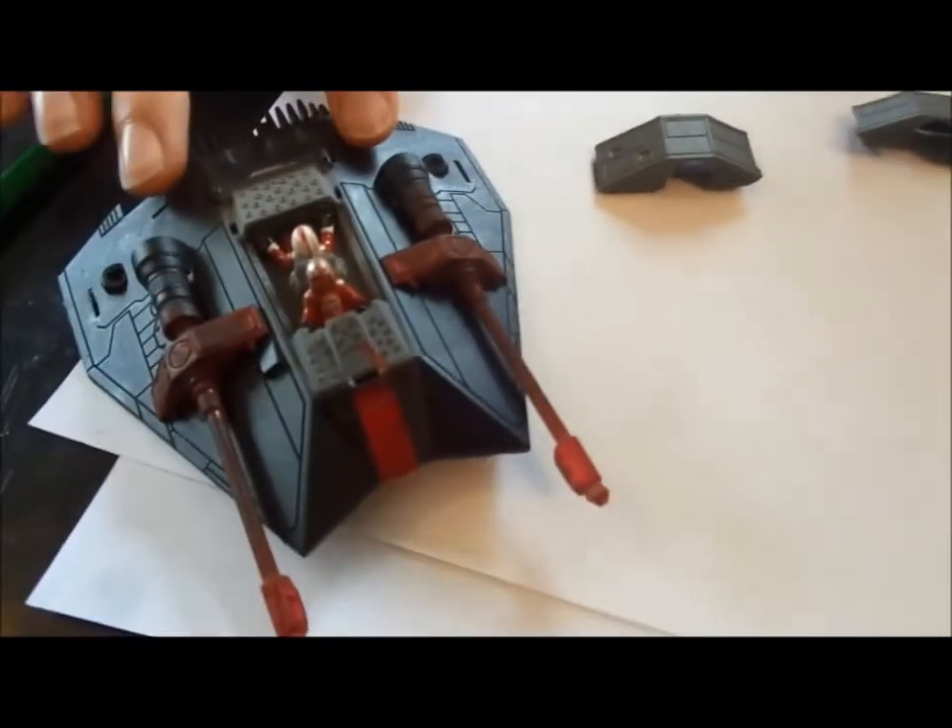Okay, so we've put the guns on the snow speeder now and it looks really good I have to say.